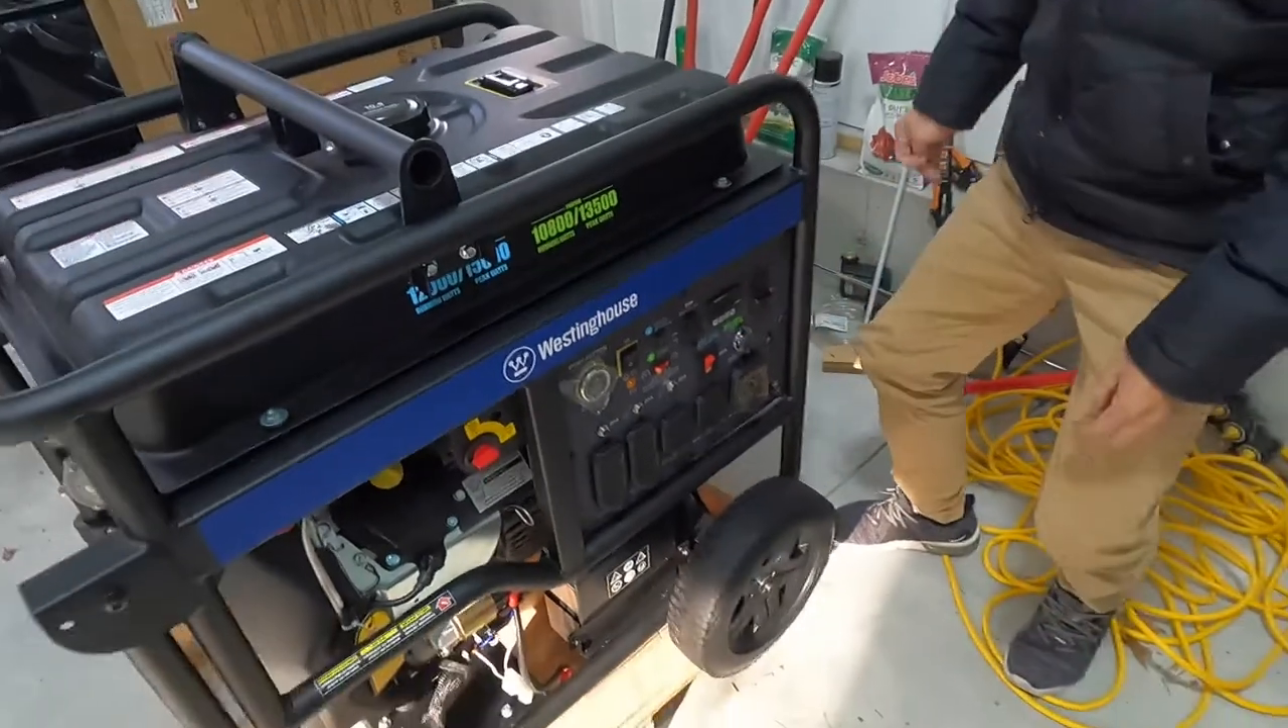Now we've got the wheel in place.